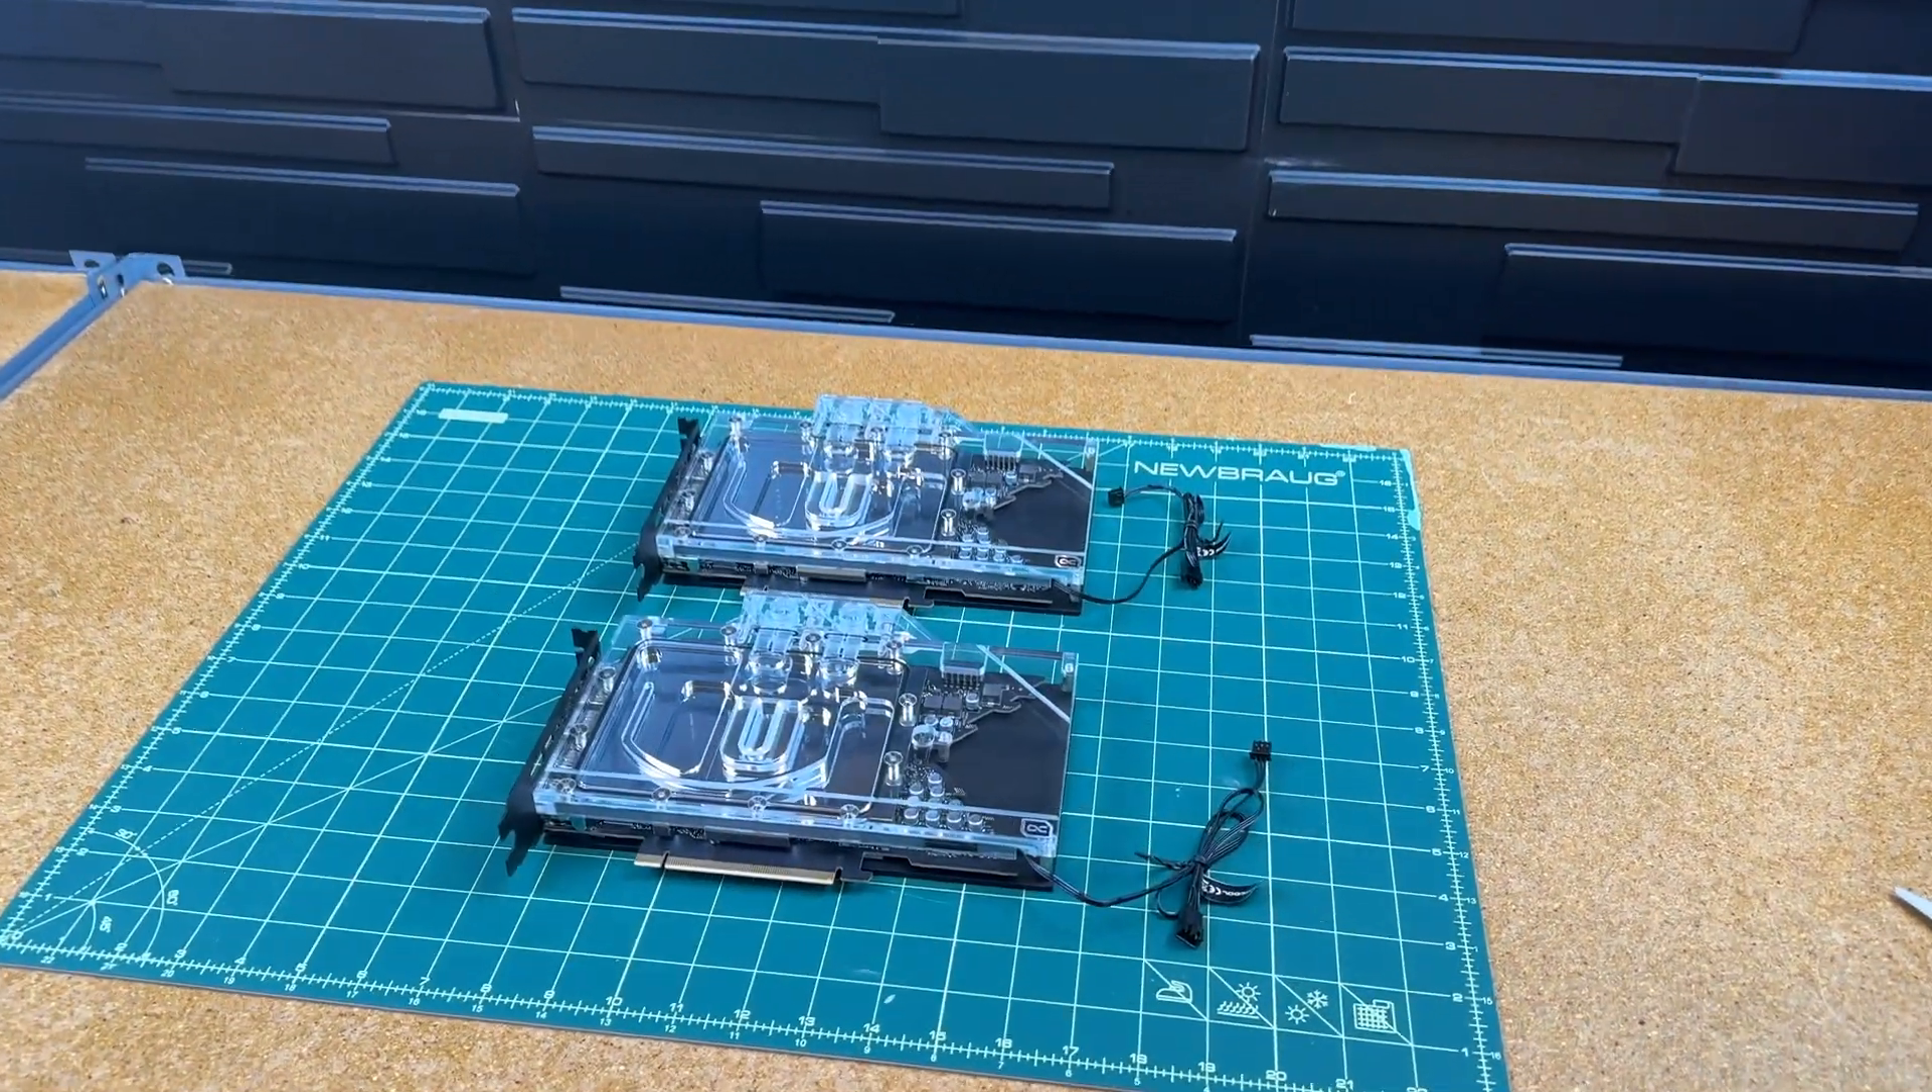I am now very happy to report that both cards are now water blocked so it's pretty cool.